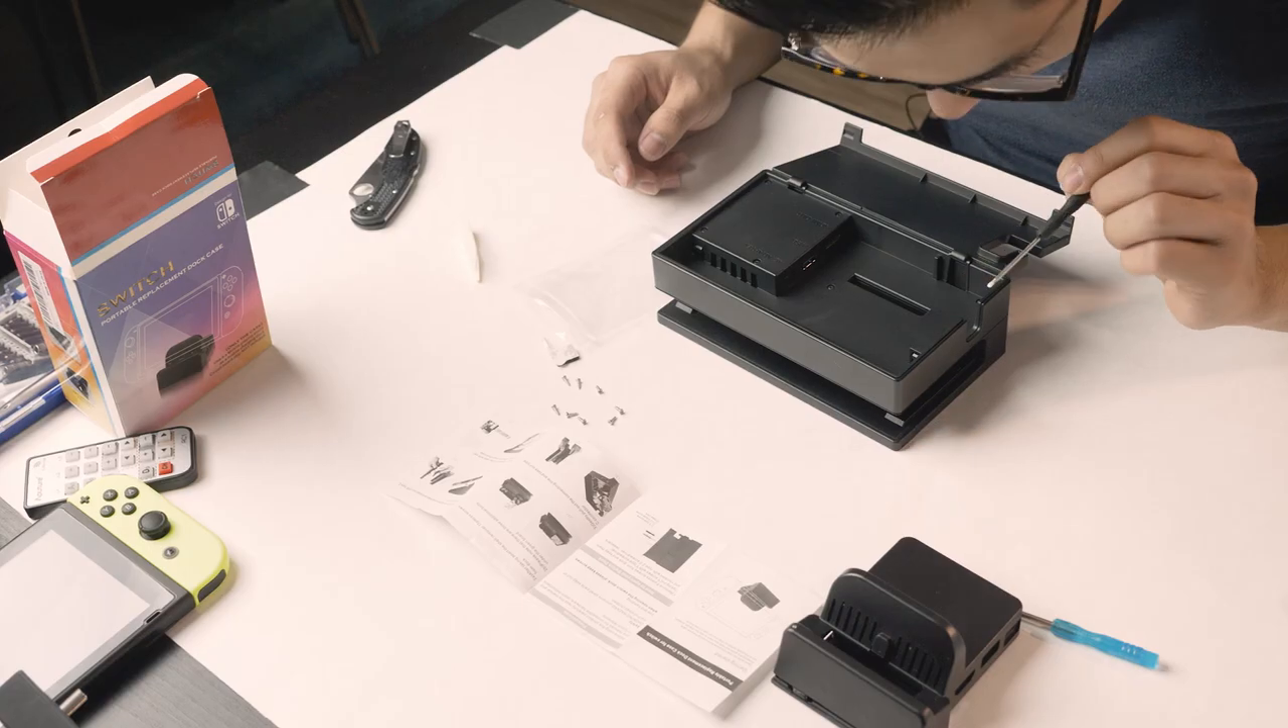This is the dock opened up.